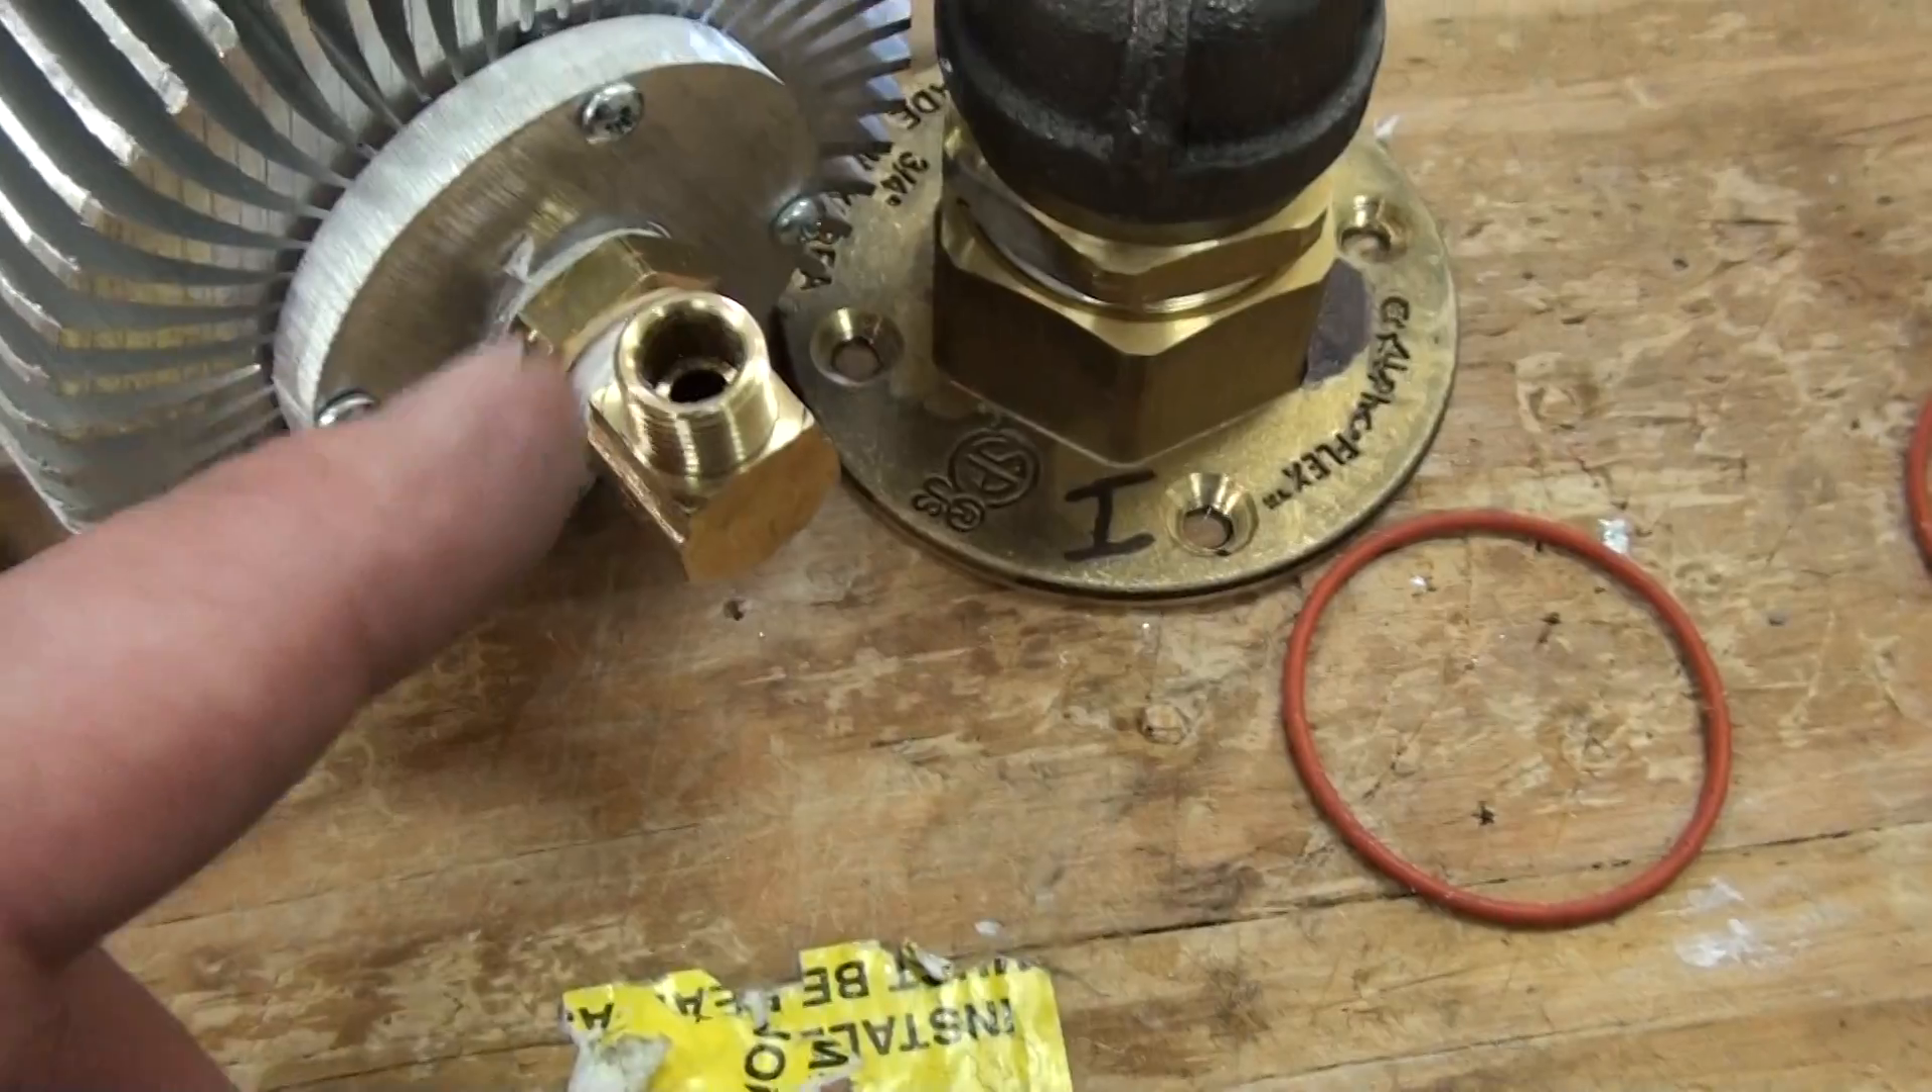All right so on the end you can see I've got the quarter inch aluminum plate and I've screwed into that a reducer here and then my fitting.